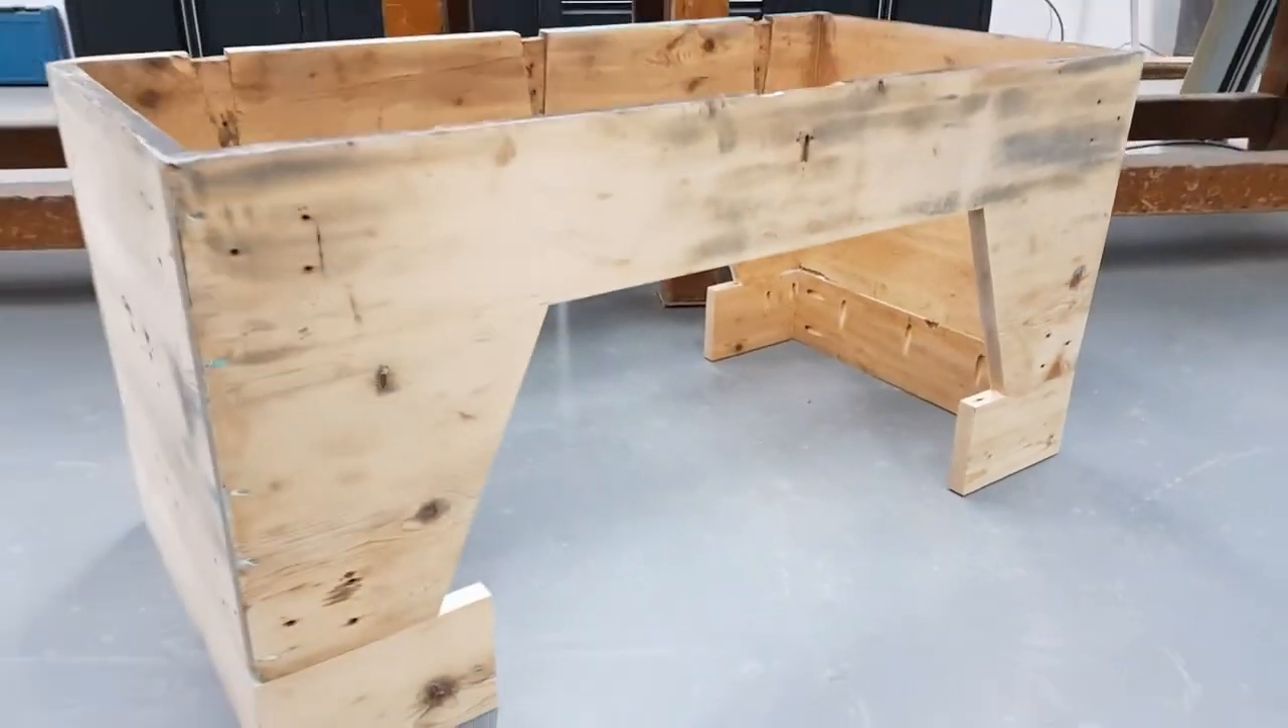I've glued and screwed the bottoms to gain that extra height.